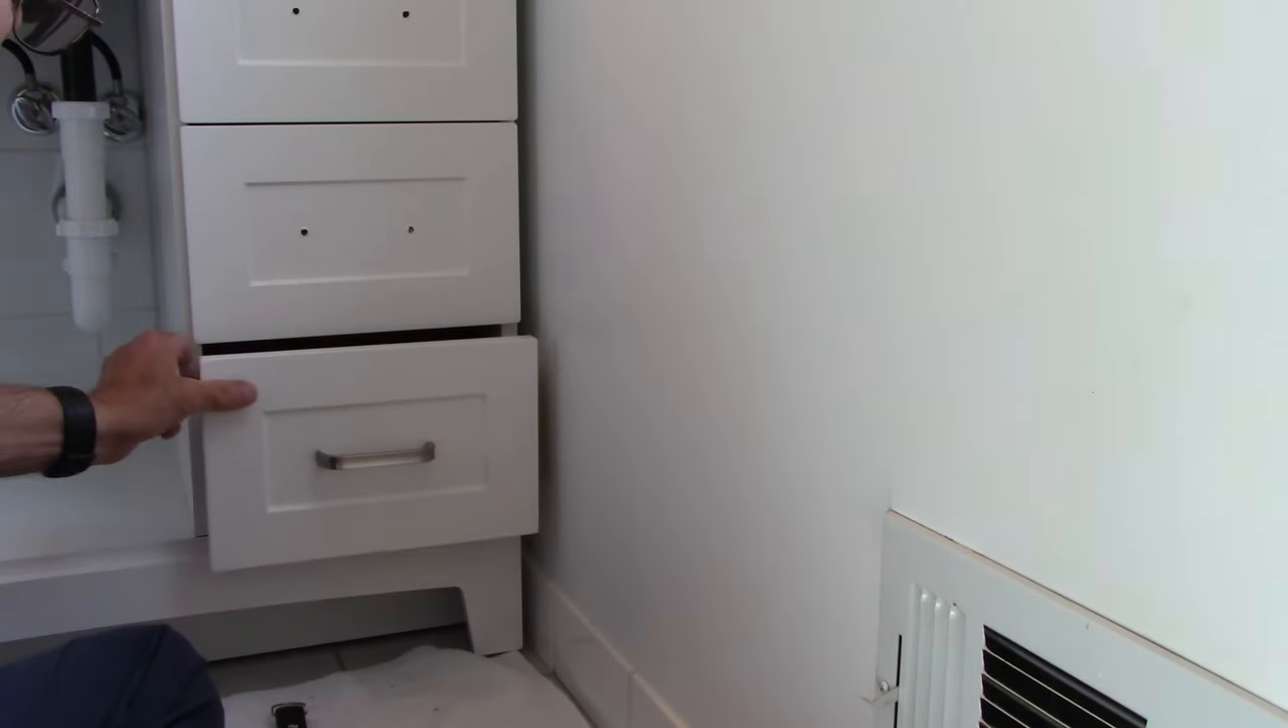That's it this drawer pull is on now.